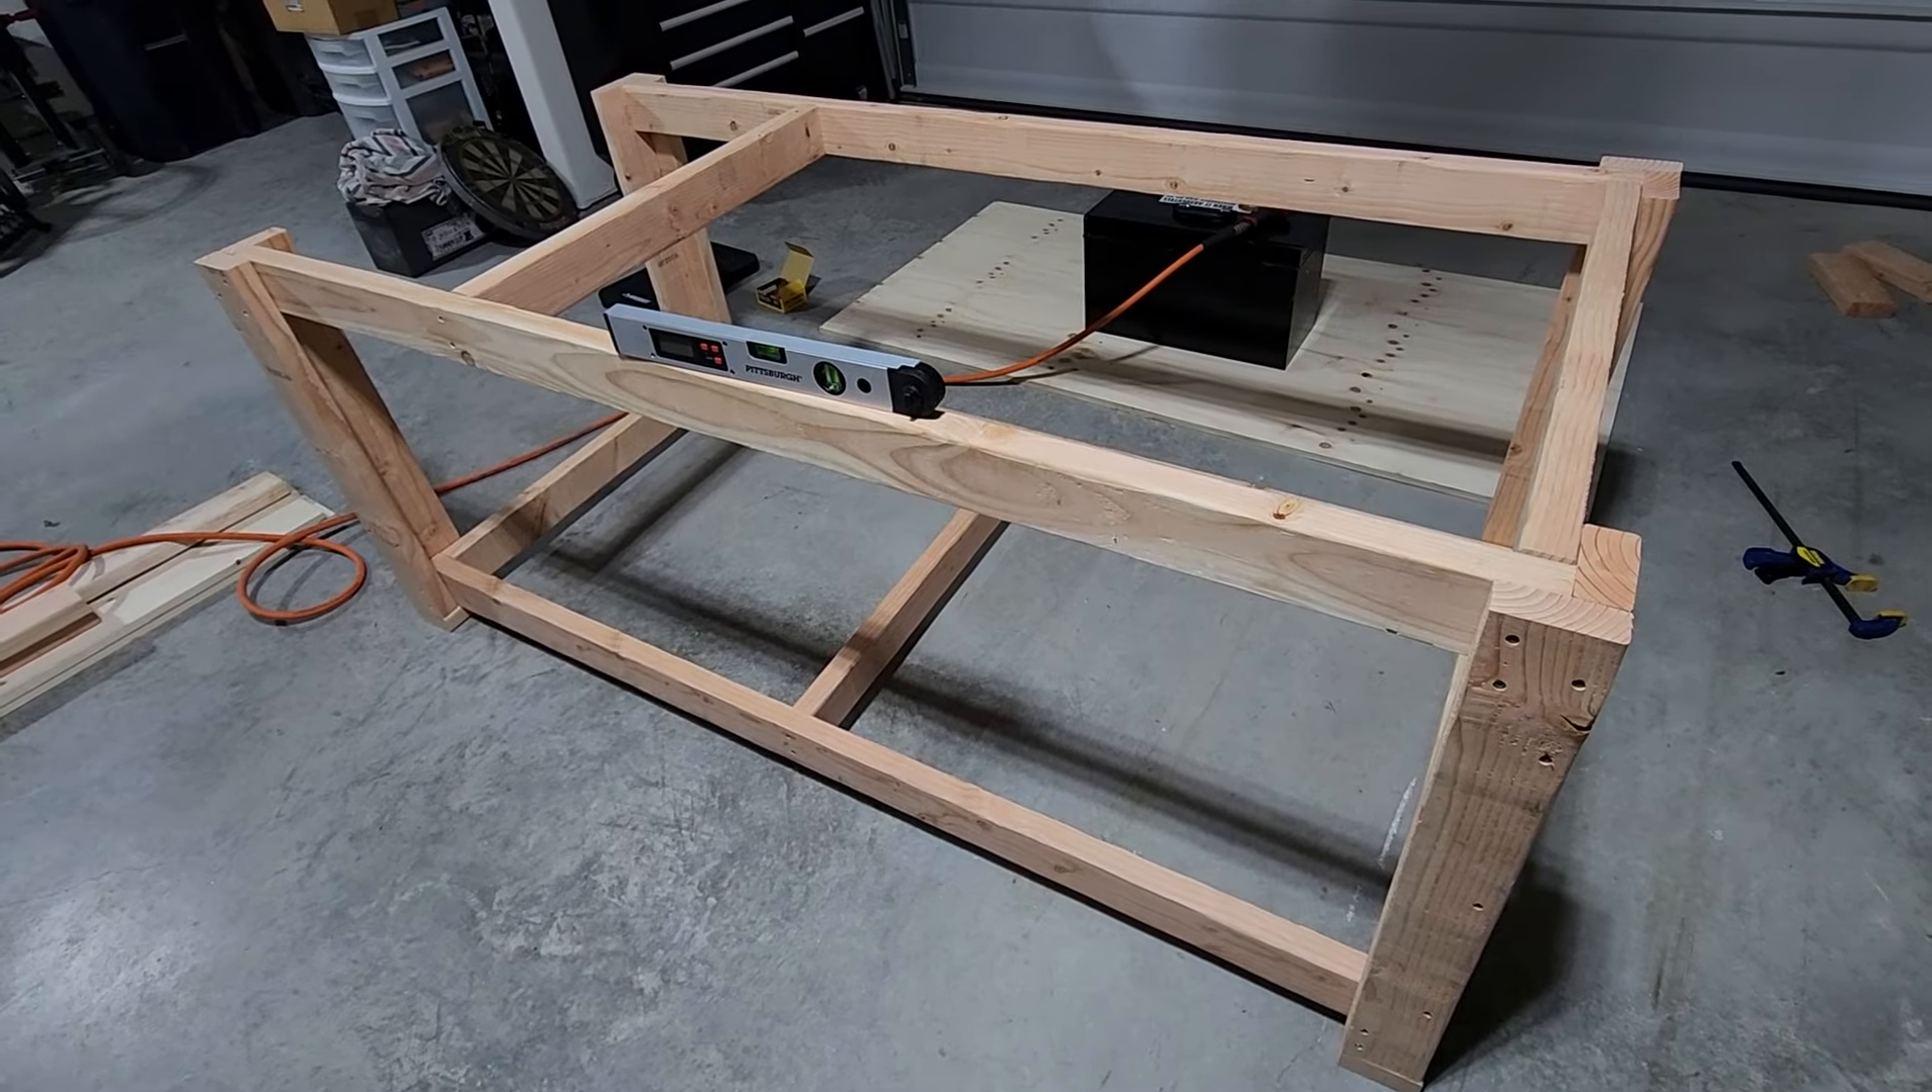Okay here's a table saw table with the frame complete minus the shelf which I'm about to assemble.